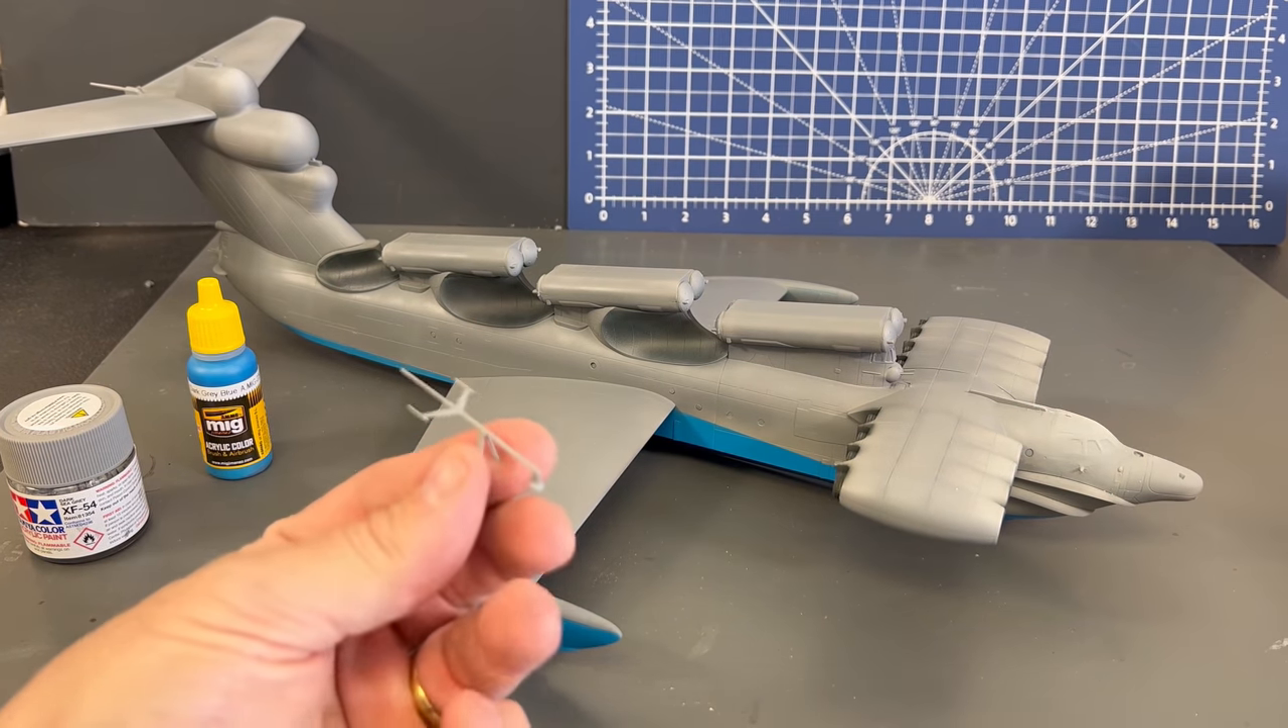The only thing I haven't put on yet is this aerial for the front.